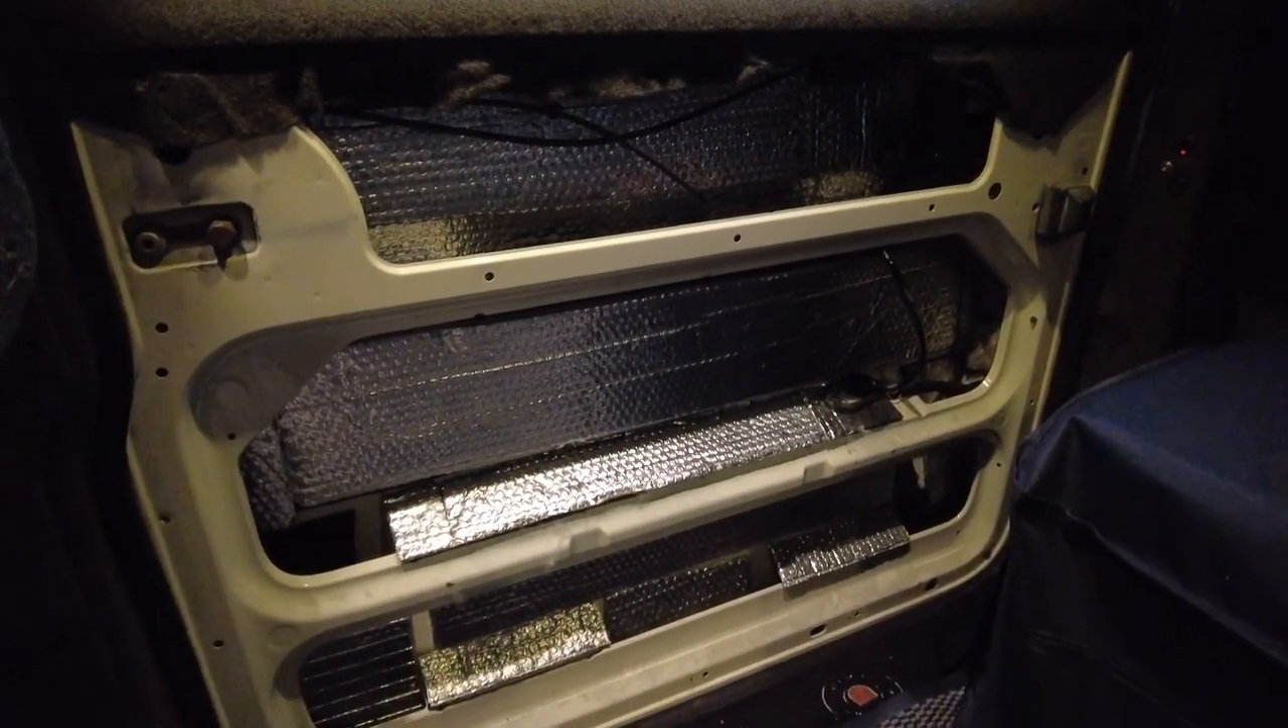This is with the door with the panel off now.